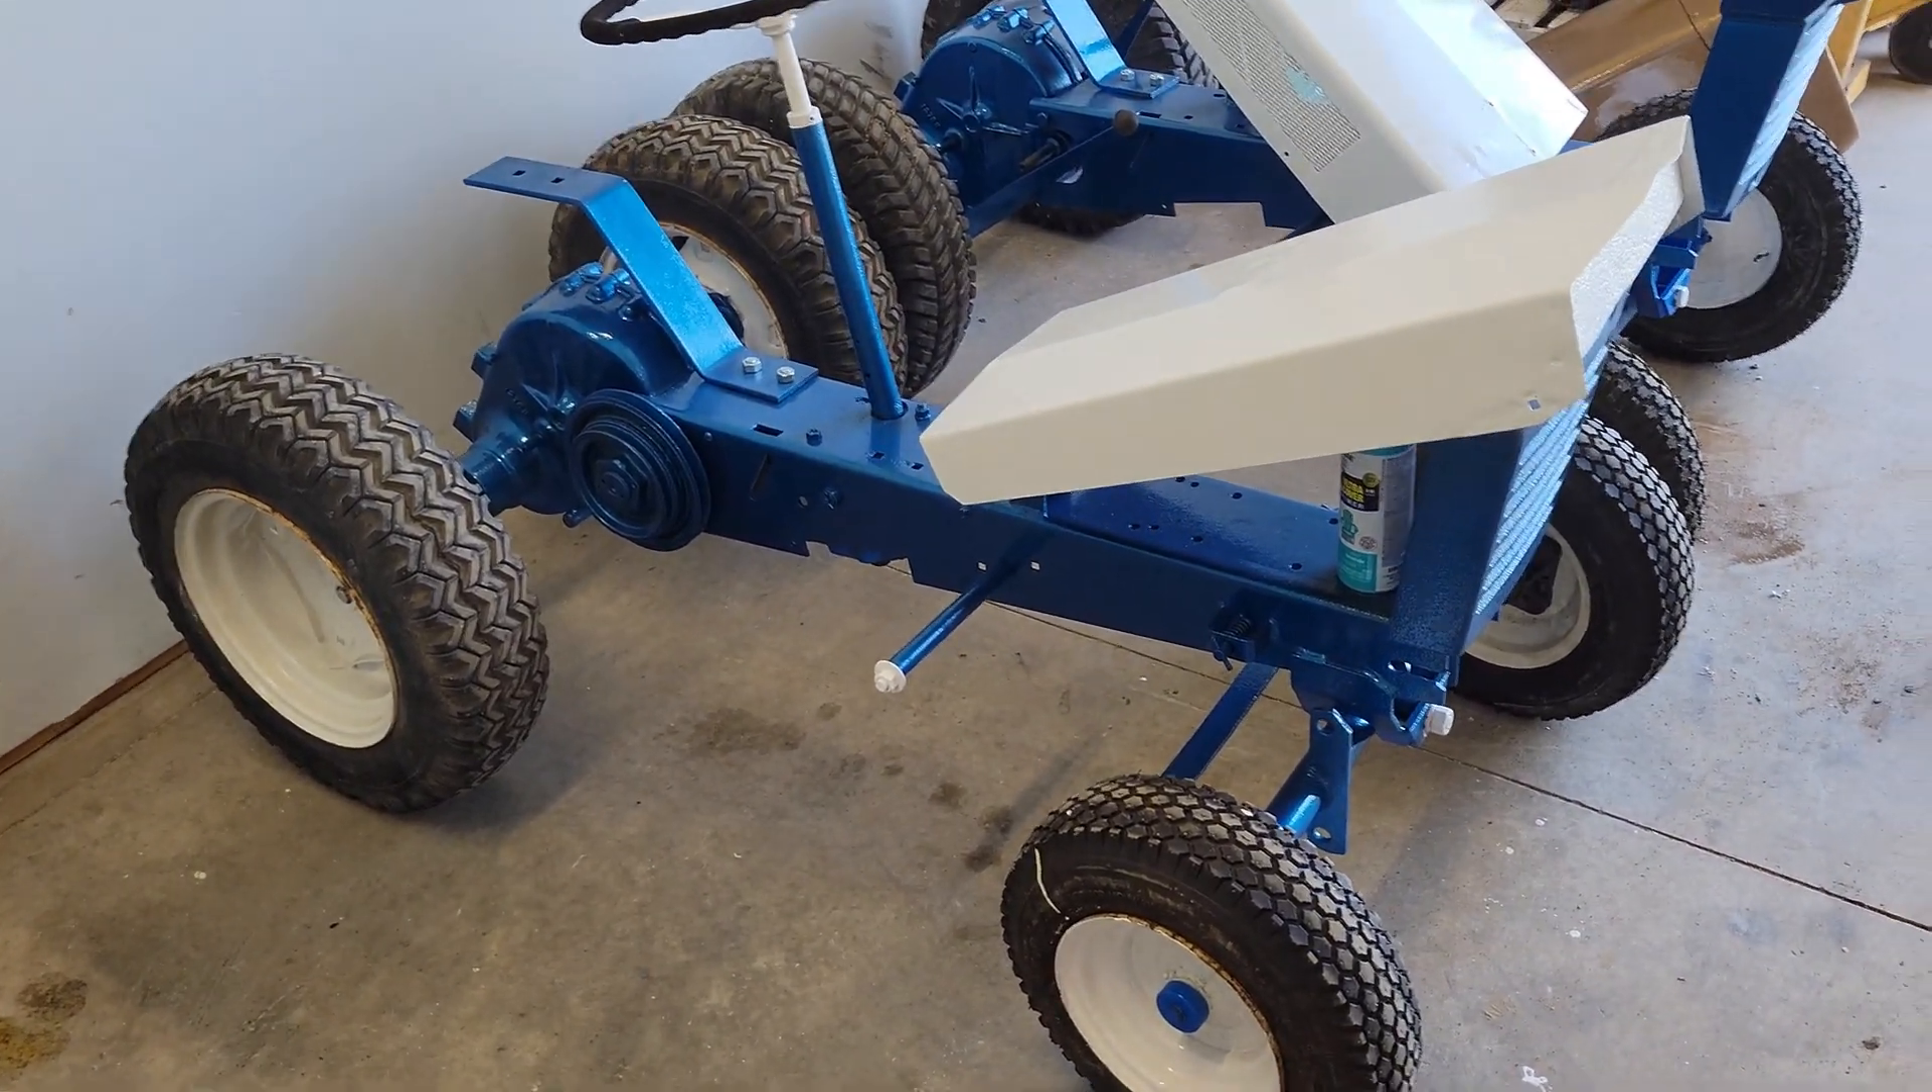So i did get that uh suburban 600 on all four wheels.